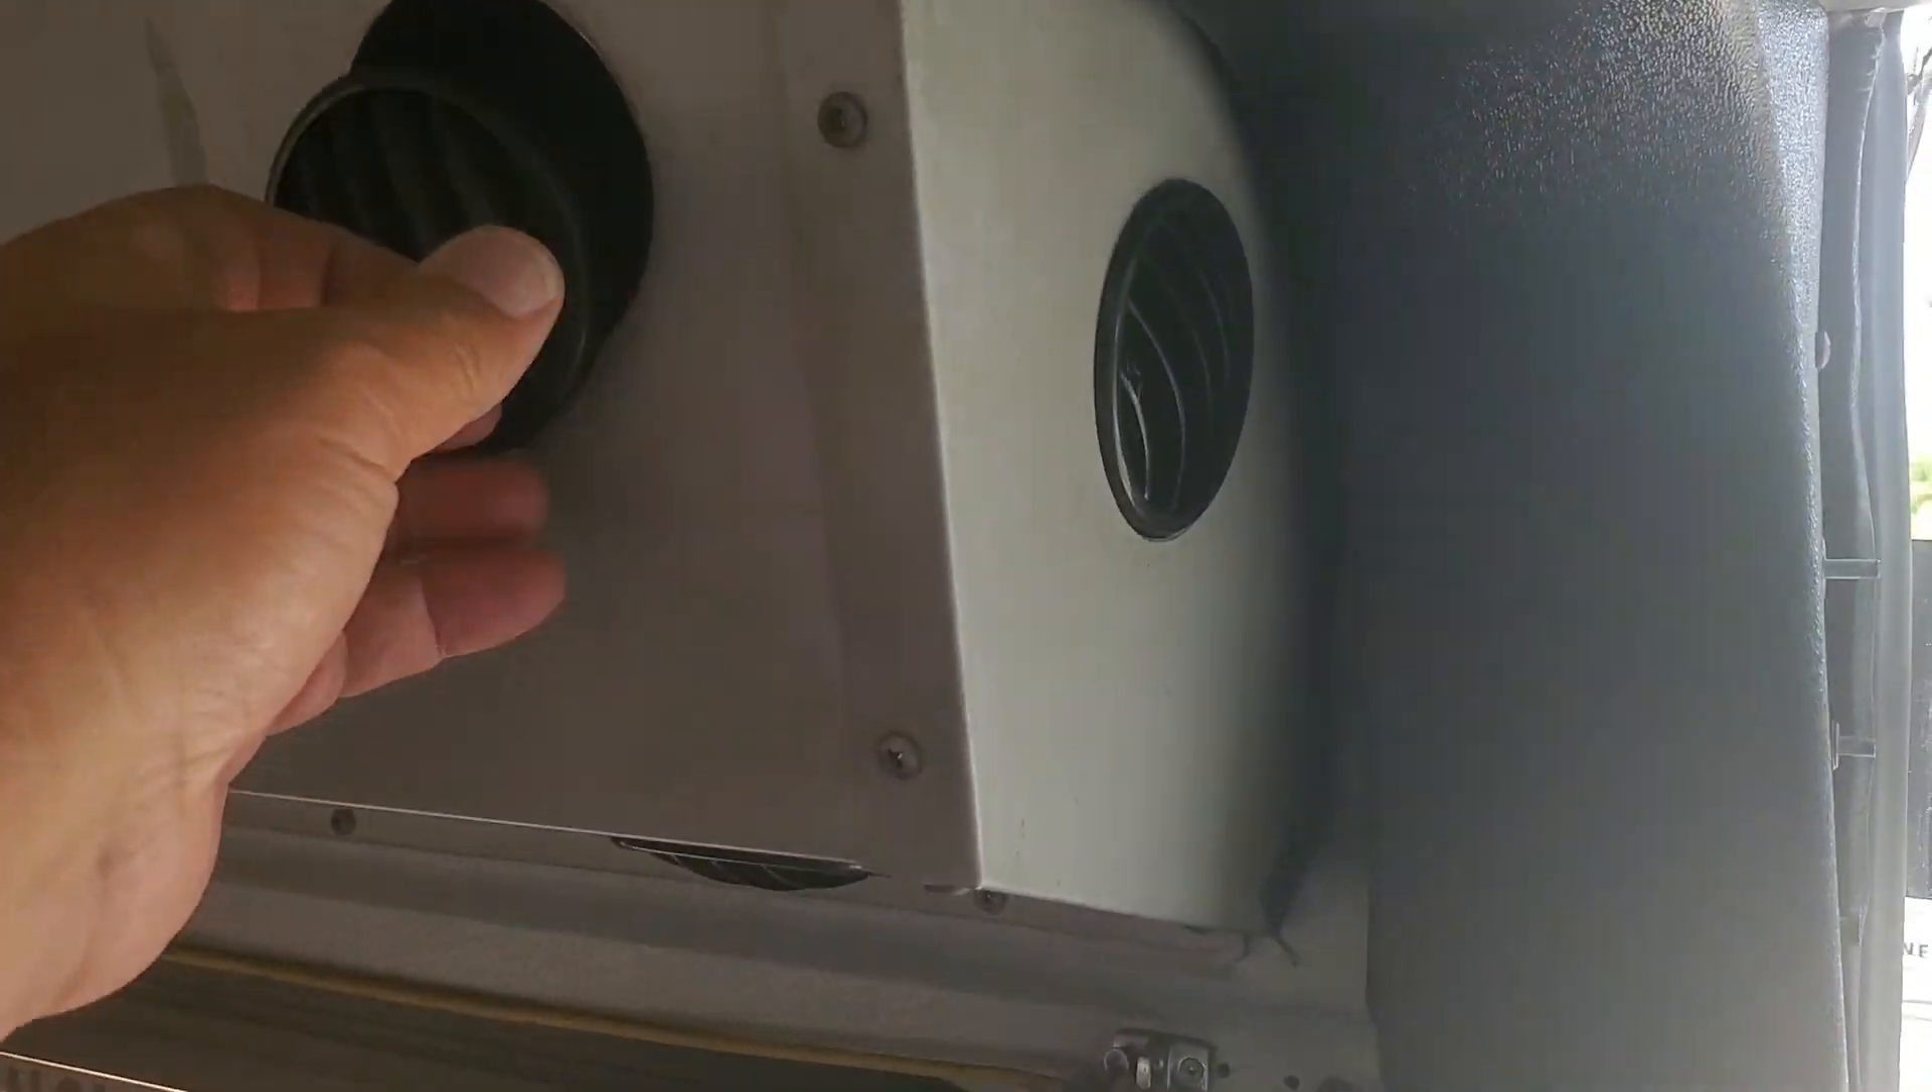This vent is sticking out.